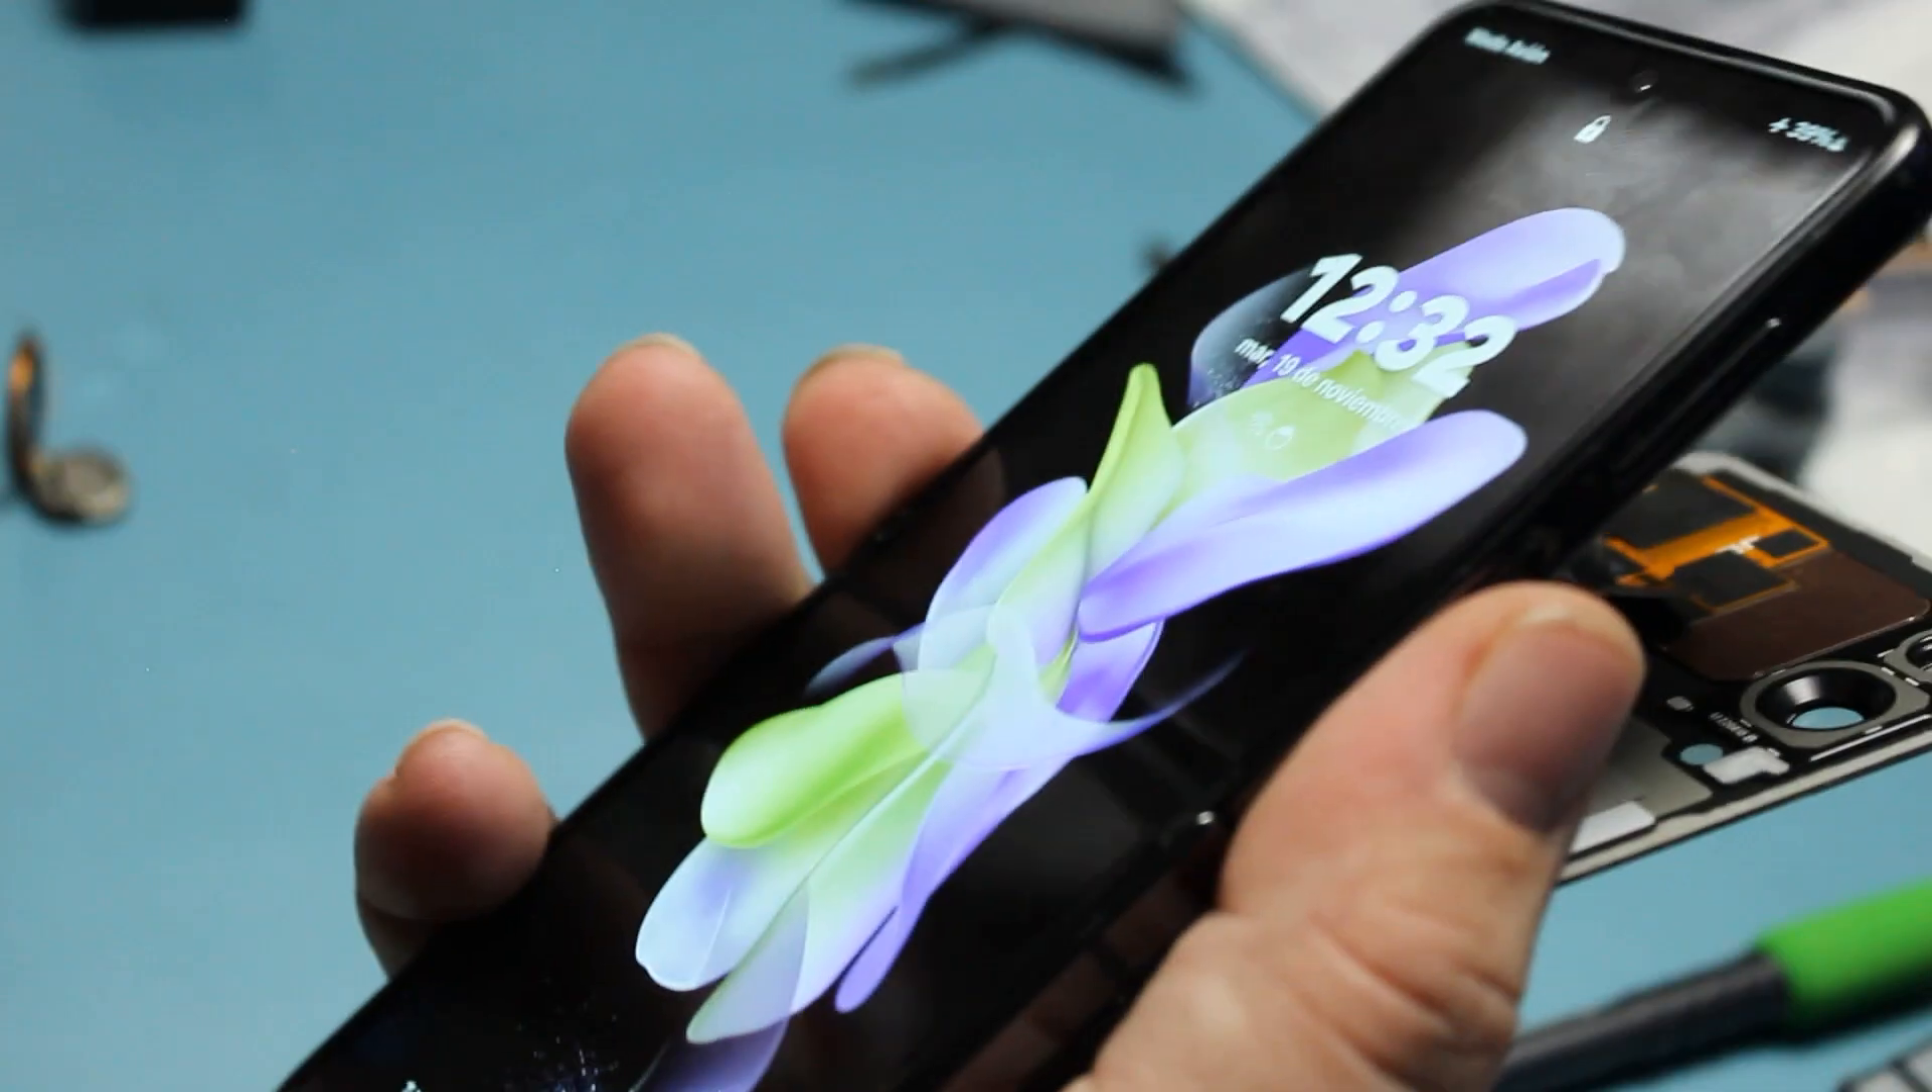All right we got the front screen on and it's on right now.